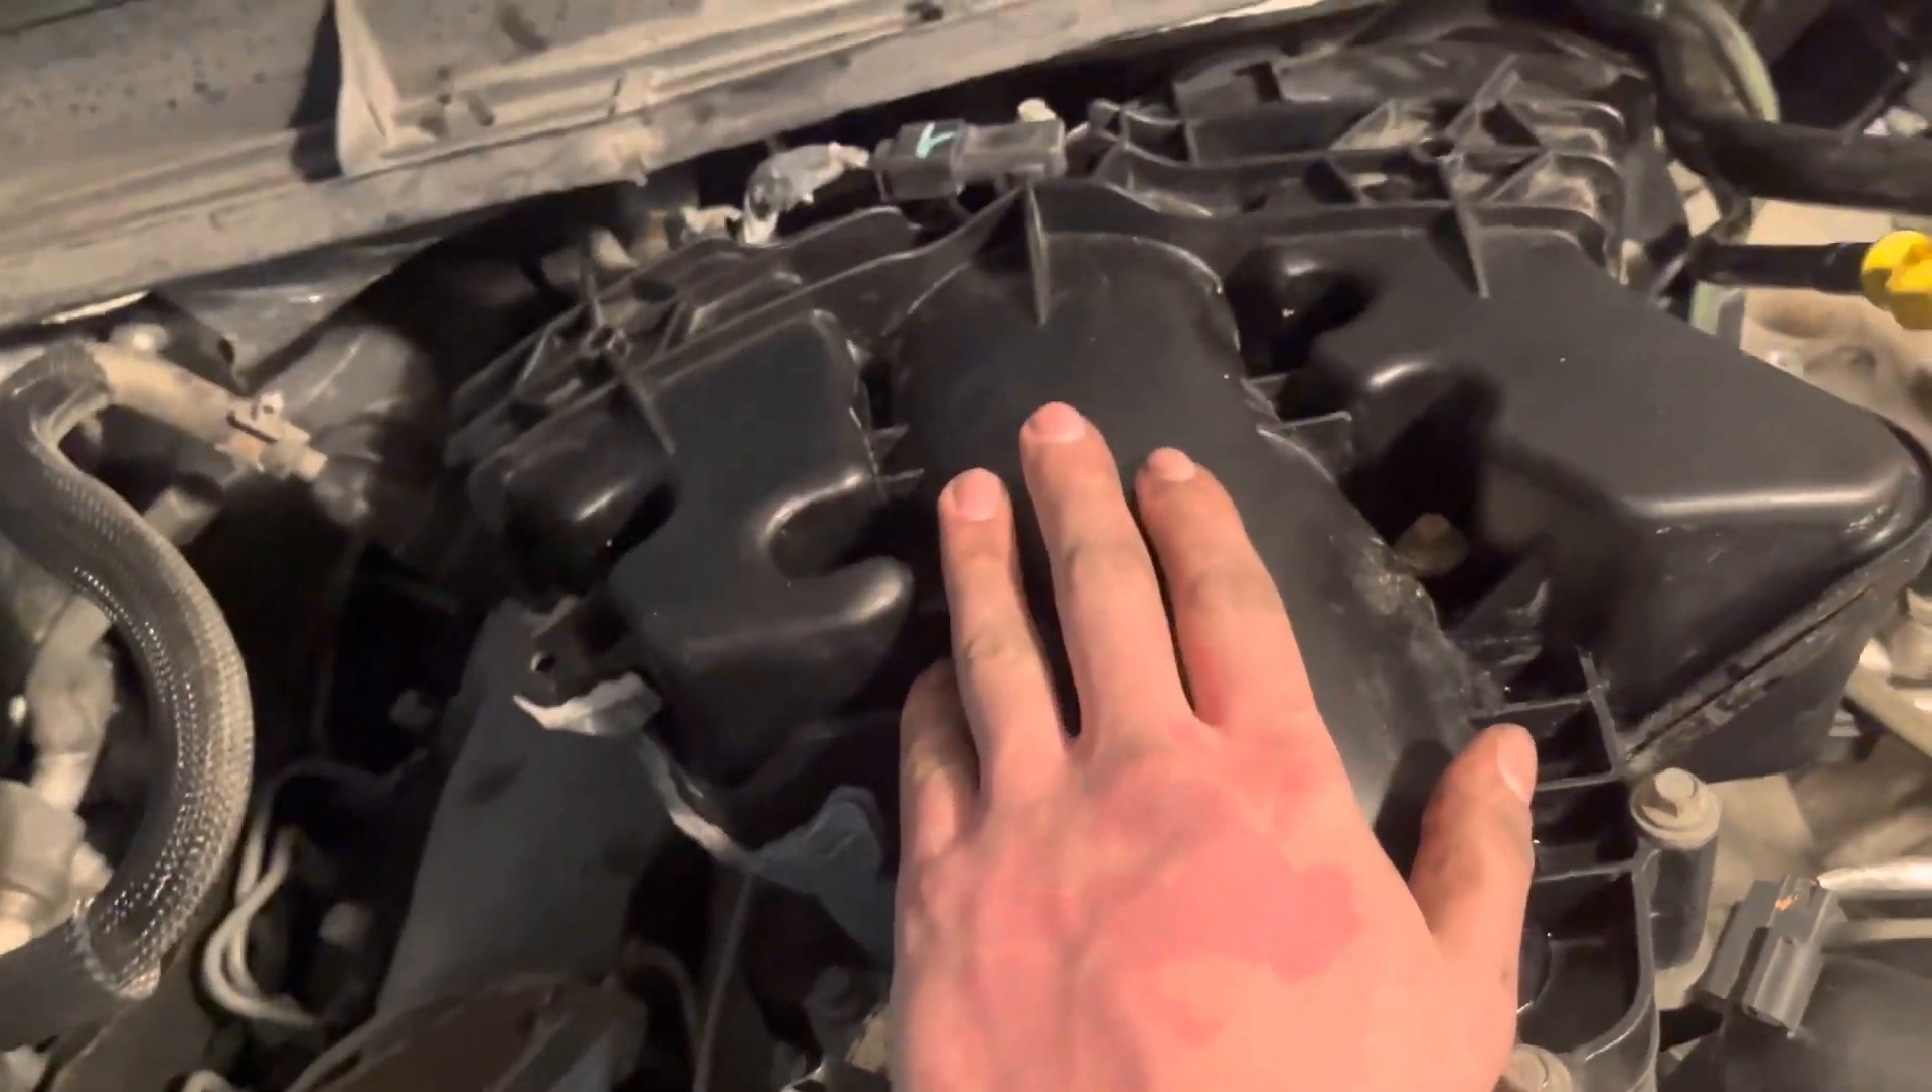As you can see. Now I have my plastic upper intake in.